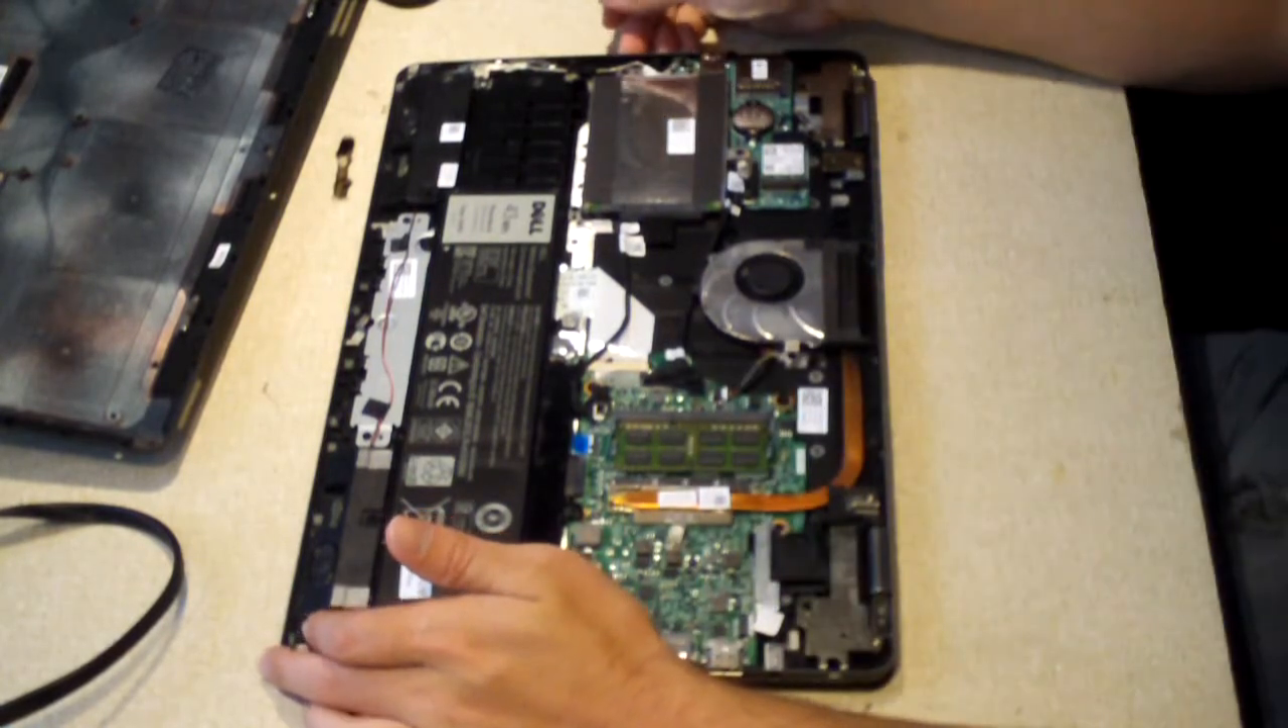And there we go, we have access to the interior of this machine.